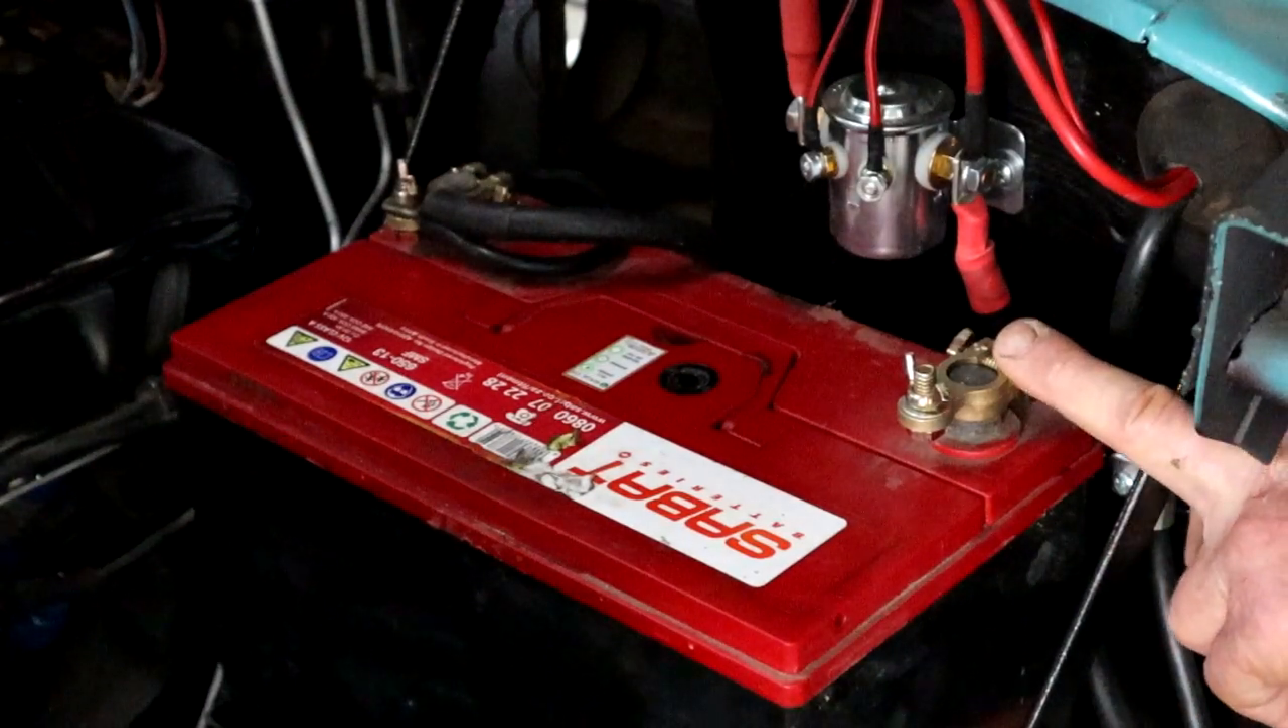But on the positive pole, nothing is connected yet.